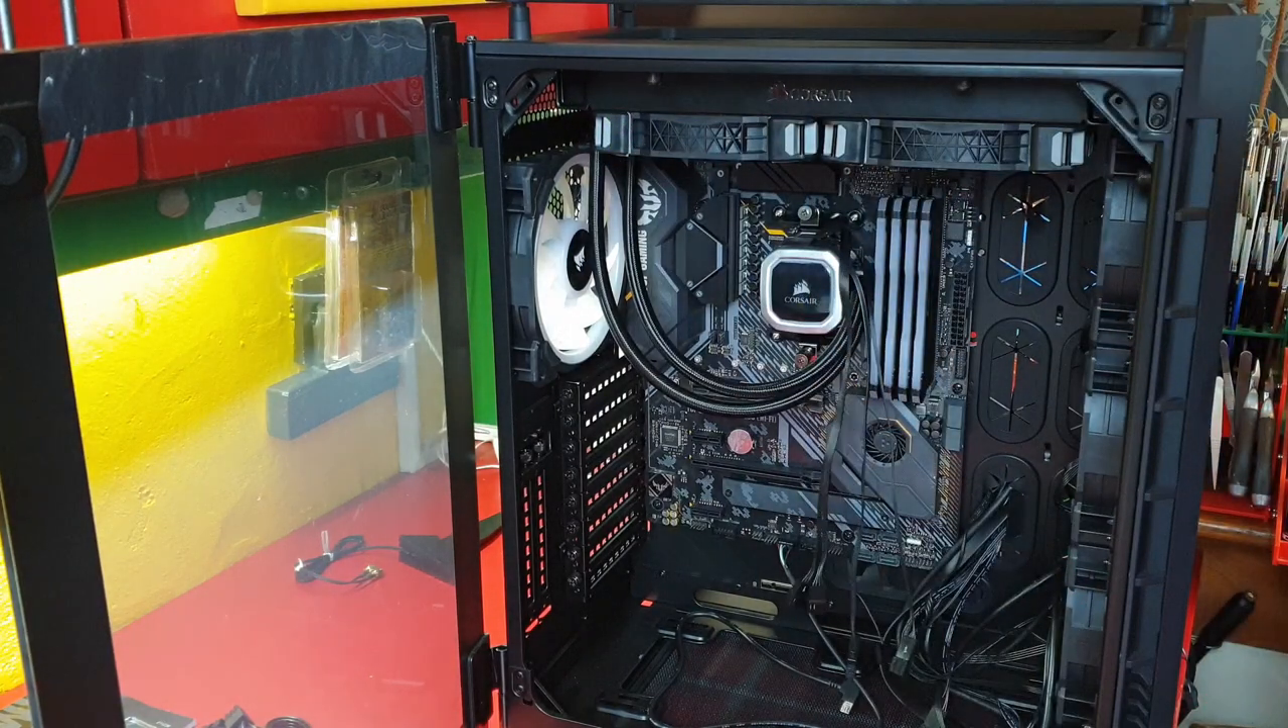So, I've got the circuit board in place. I've got the cooler up above, I've put the cooler onto the board.